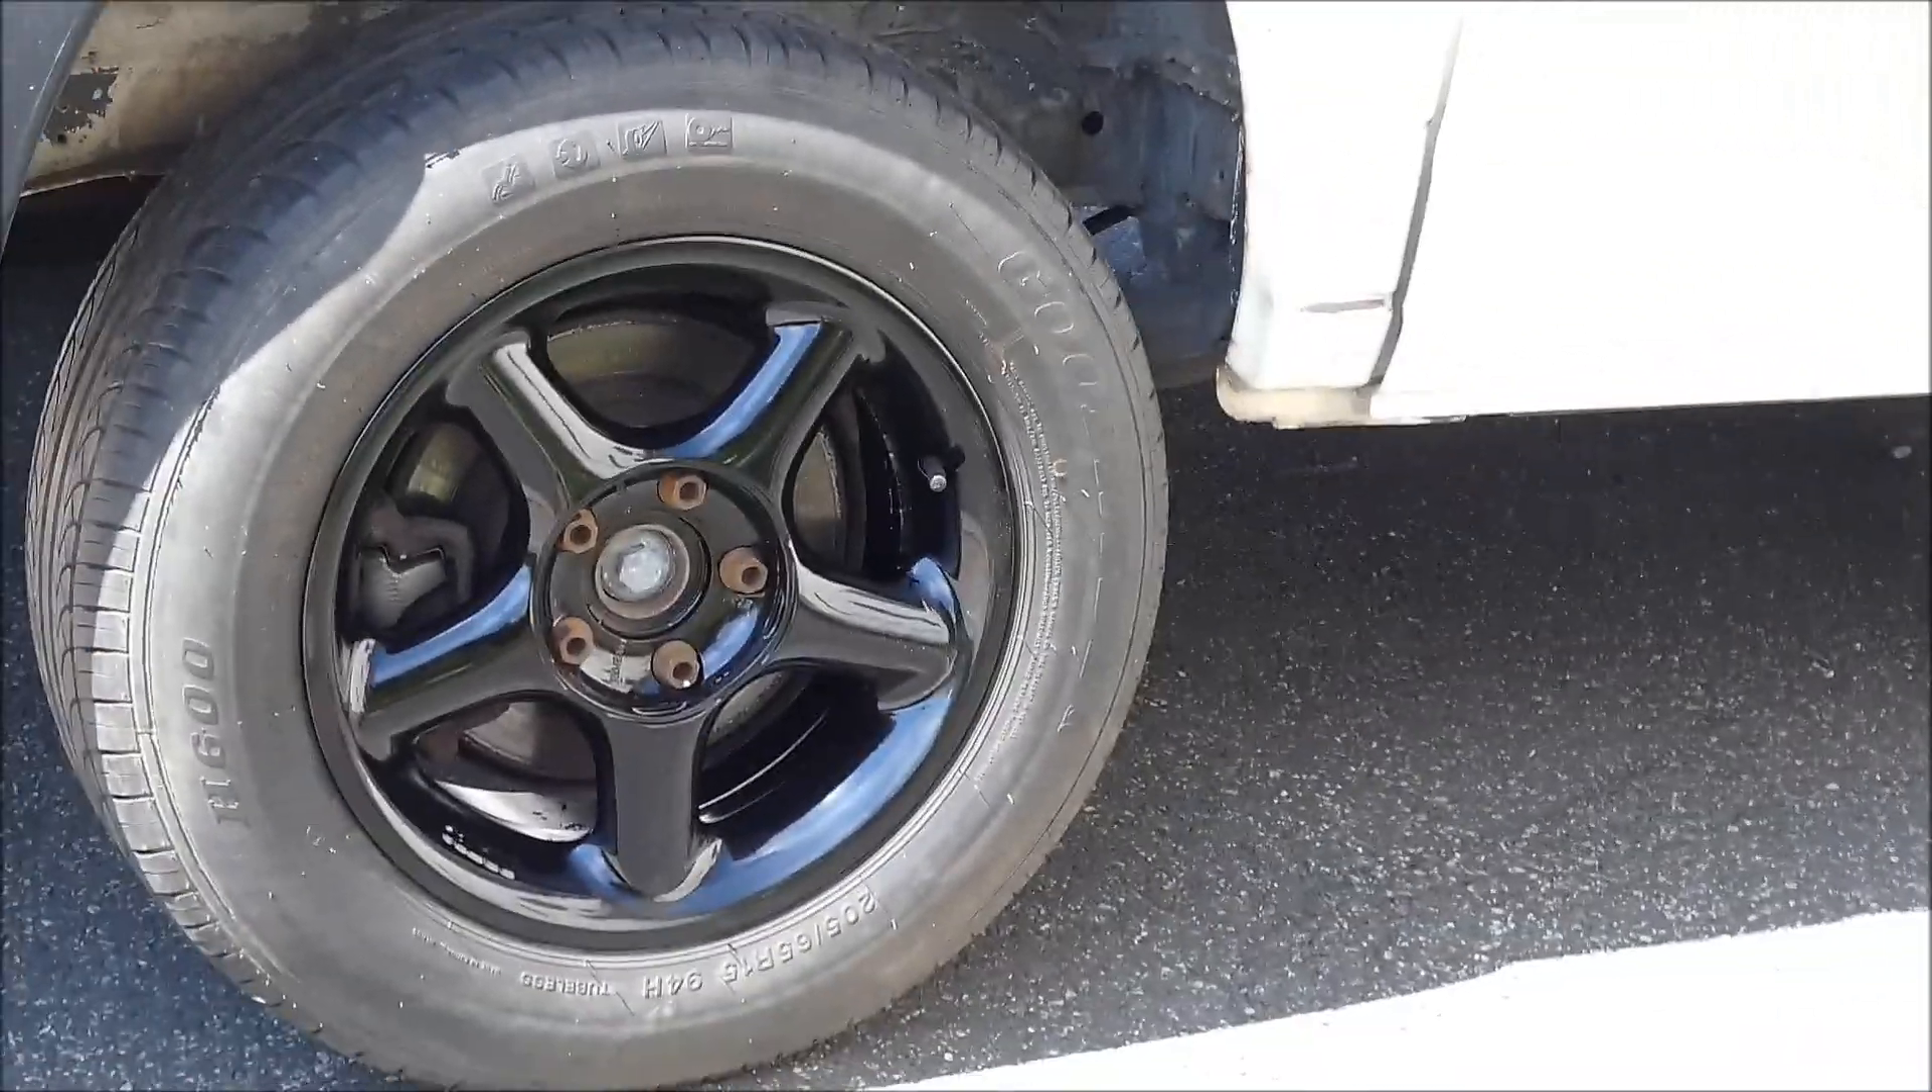Die kappen habe ich jetzt noch nicht drauf gemacht die kommen noch später drauf.